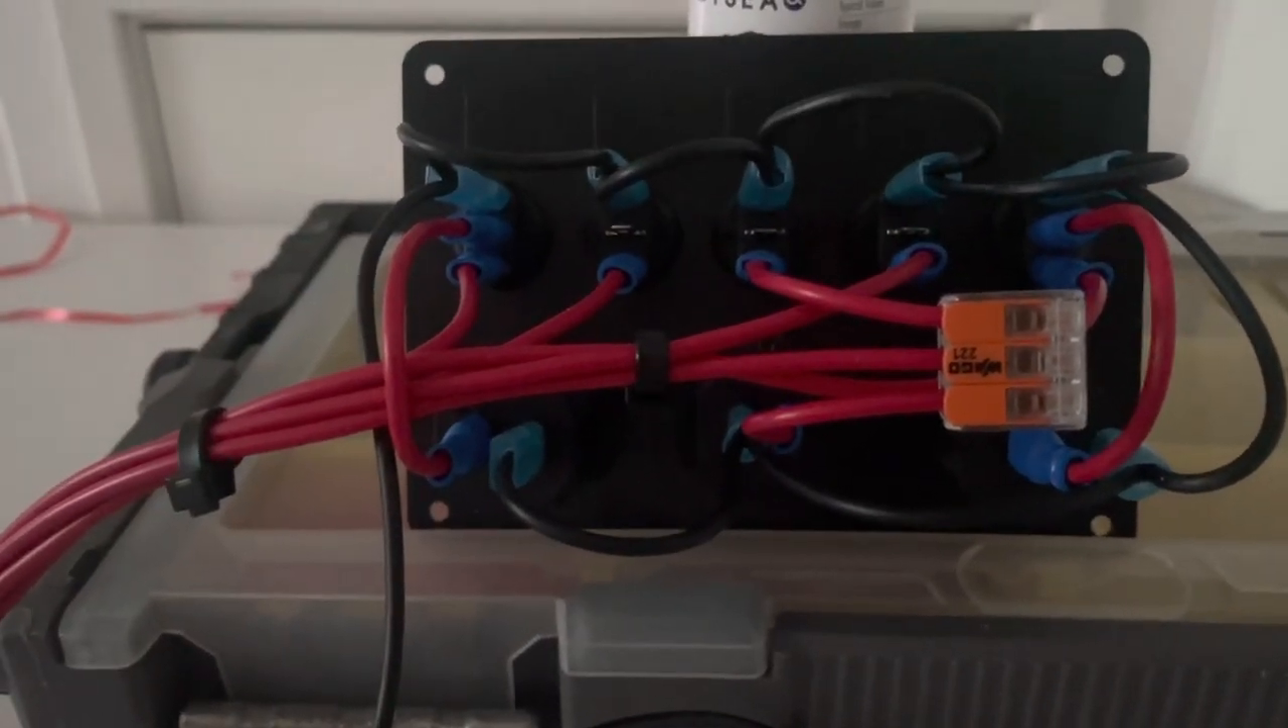Okay so i've now completed the rewire of my switch panel and i'll just quickly talk you through it.